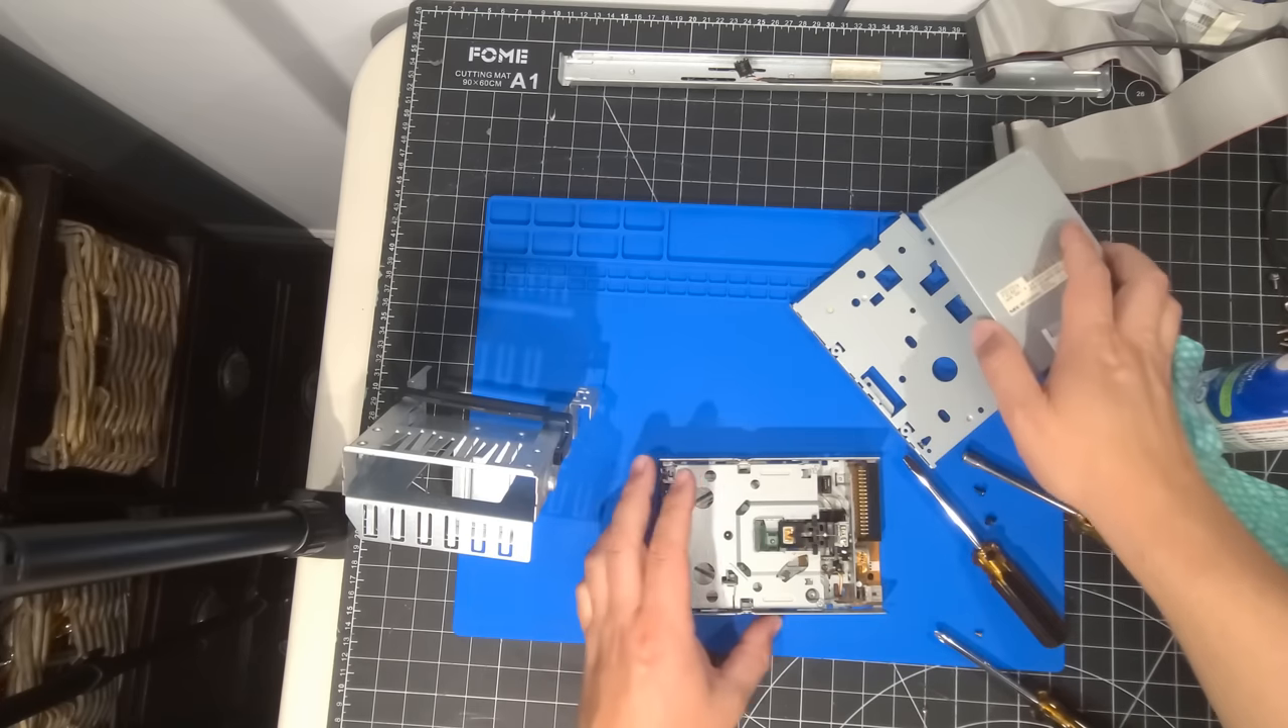We have that floppy drive all apart here and, you know, a little dirt inside there.